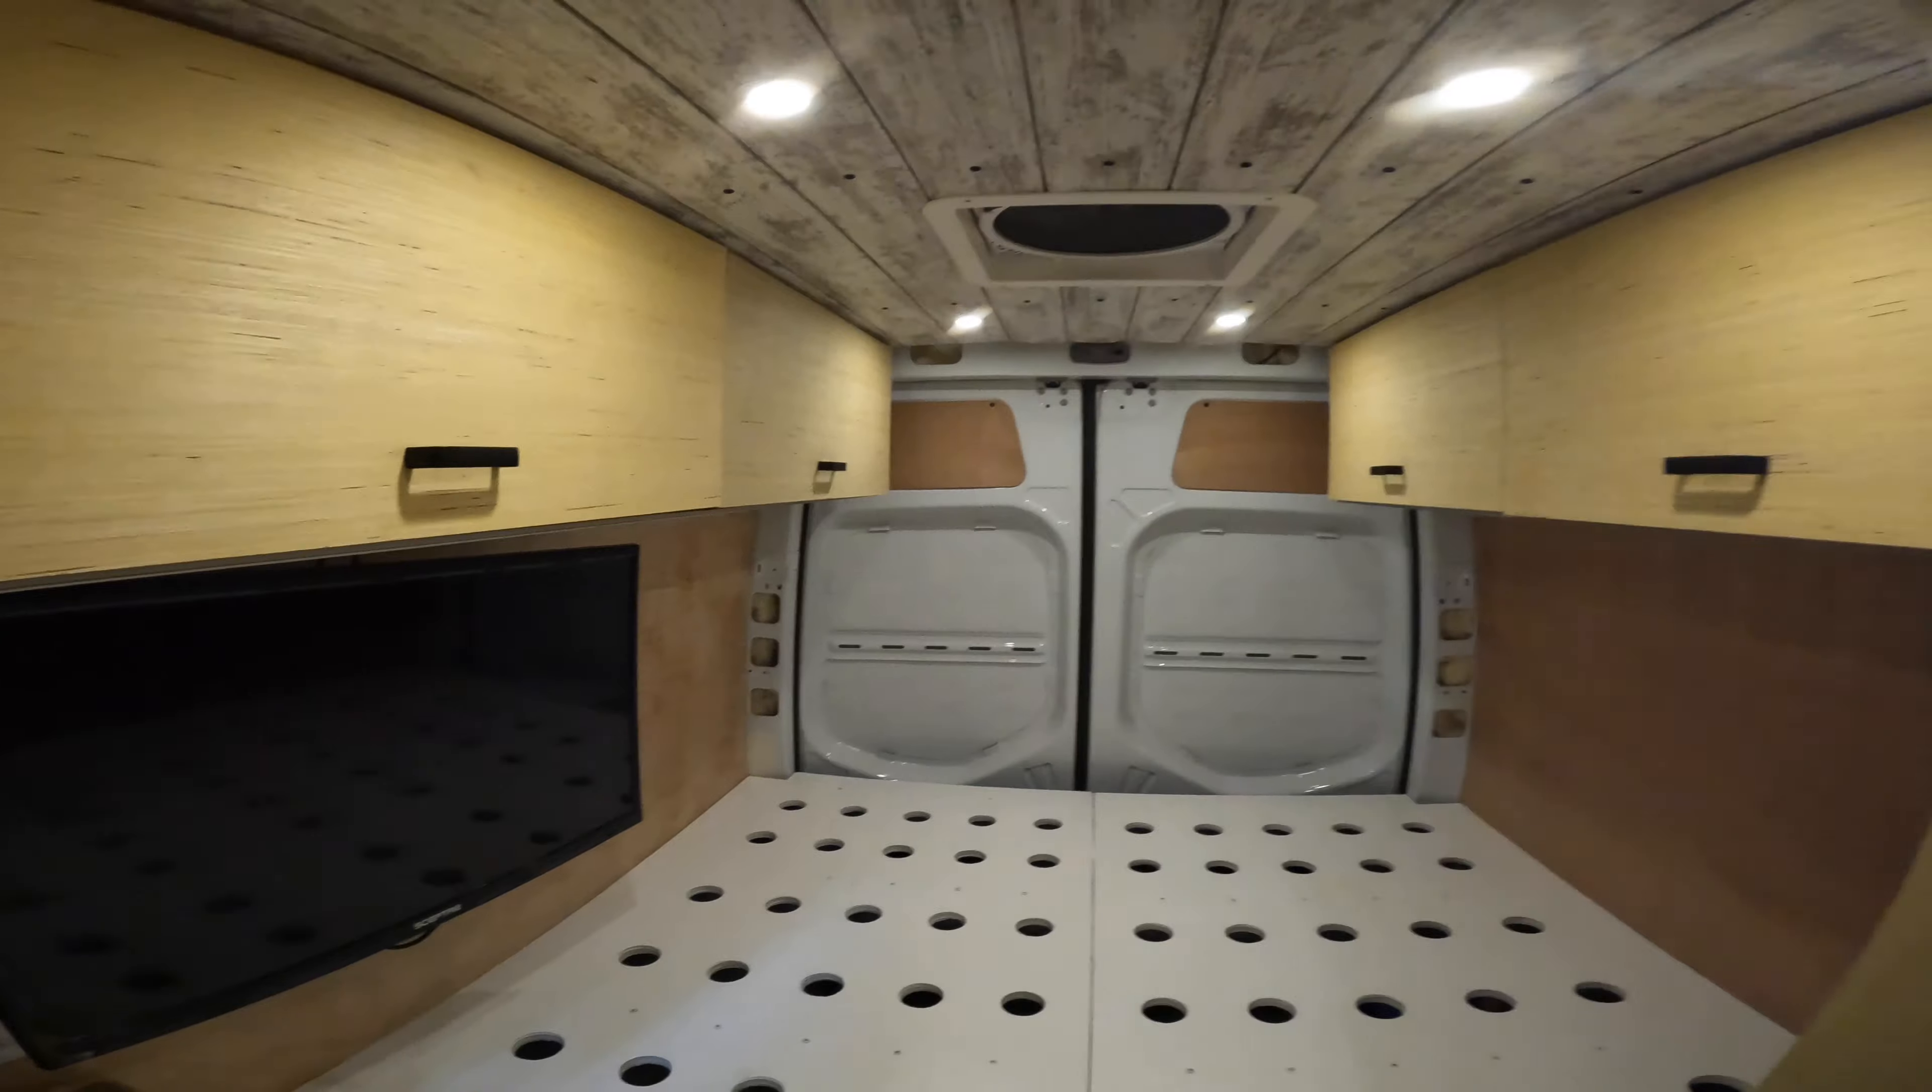We've got all four handles in here in the back.